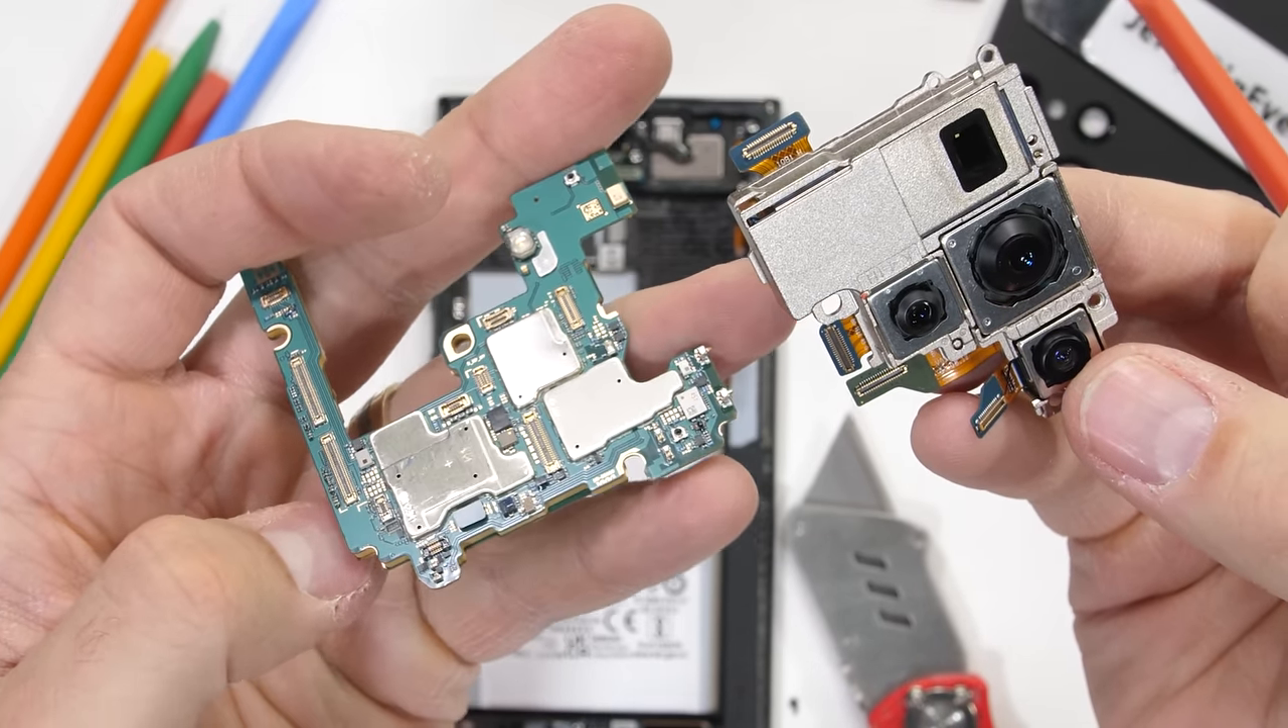It's interesting that with the motherboard out, we can now unplug and detach the camera units, and it really goes to show just how much real estate is dedicated to these cameras inside of the phone.